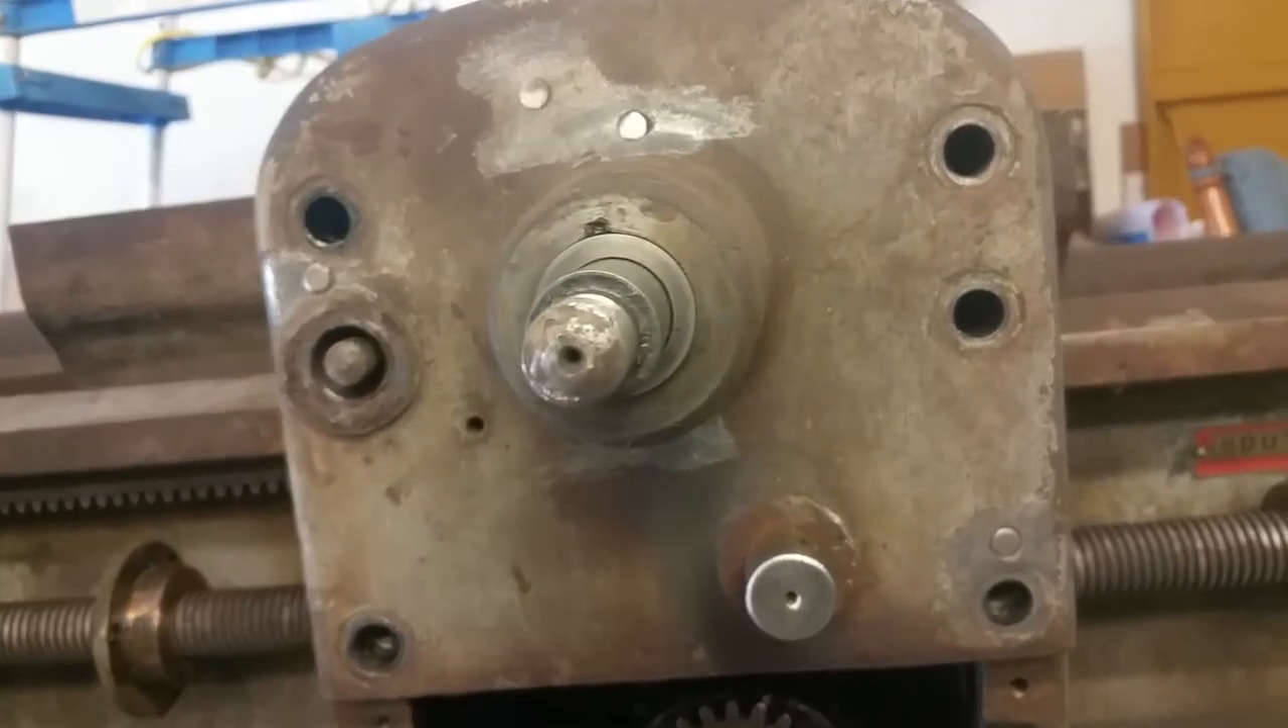In the meantime we got our bolts out.